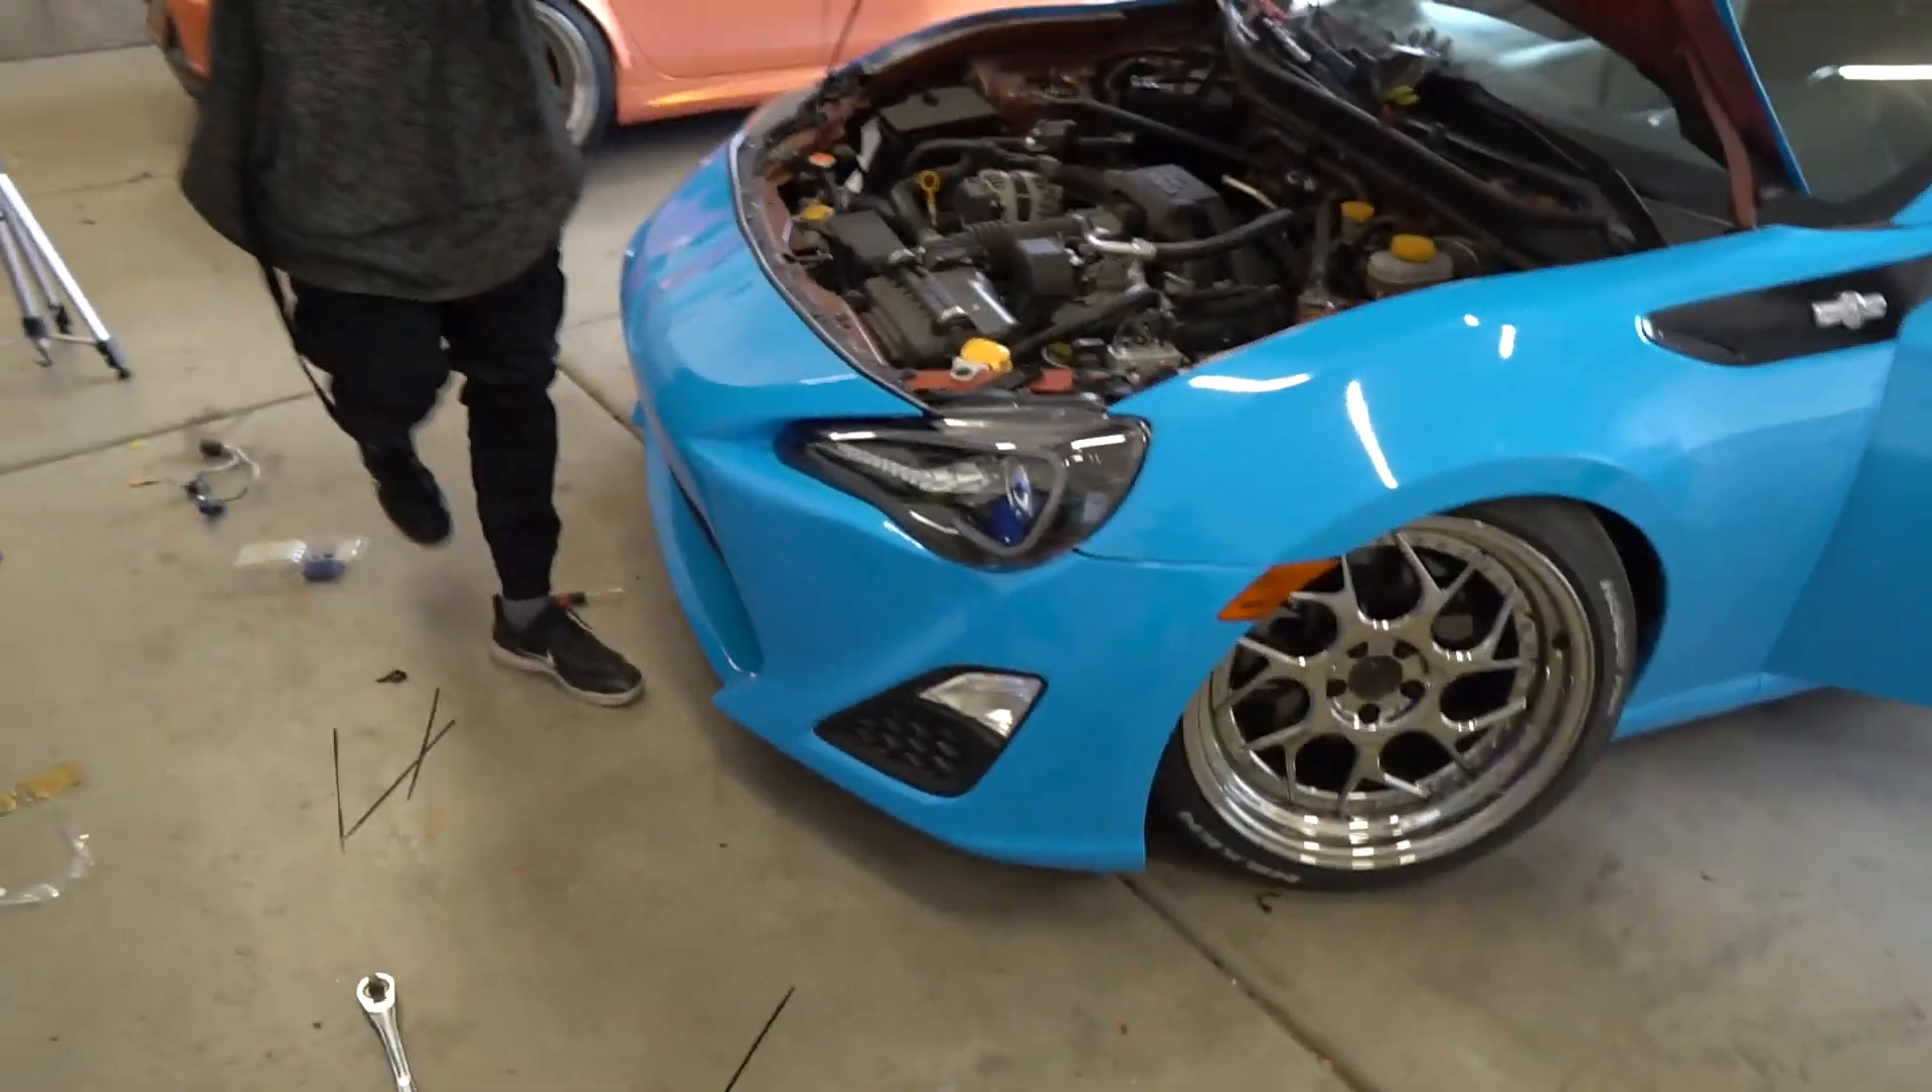All right we got the bumper all put on here's the first look of front end all done up.